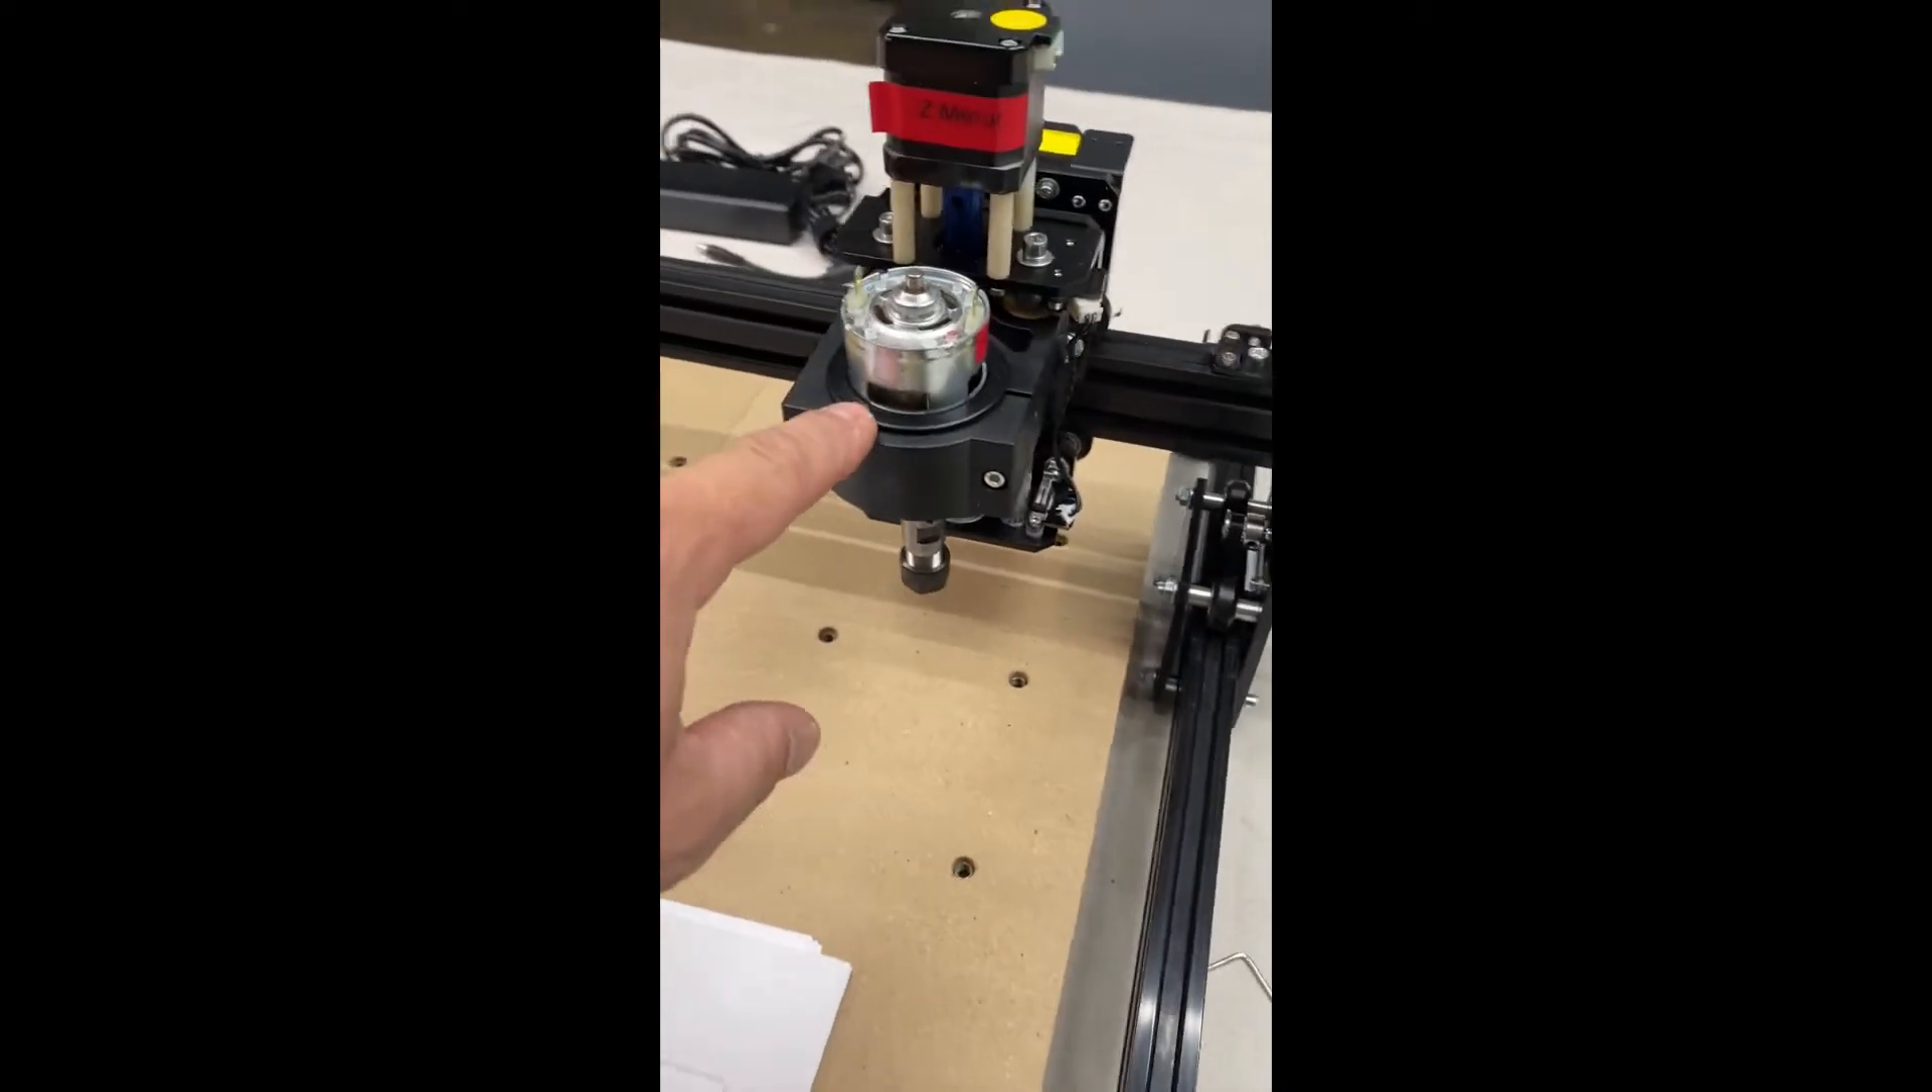So what we've got here I've got the frame the board and the spindle installed.